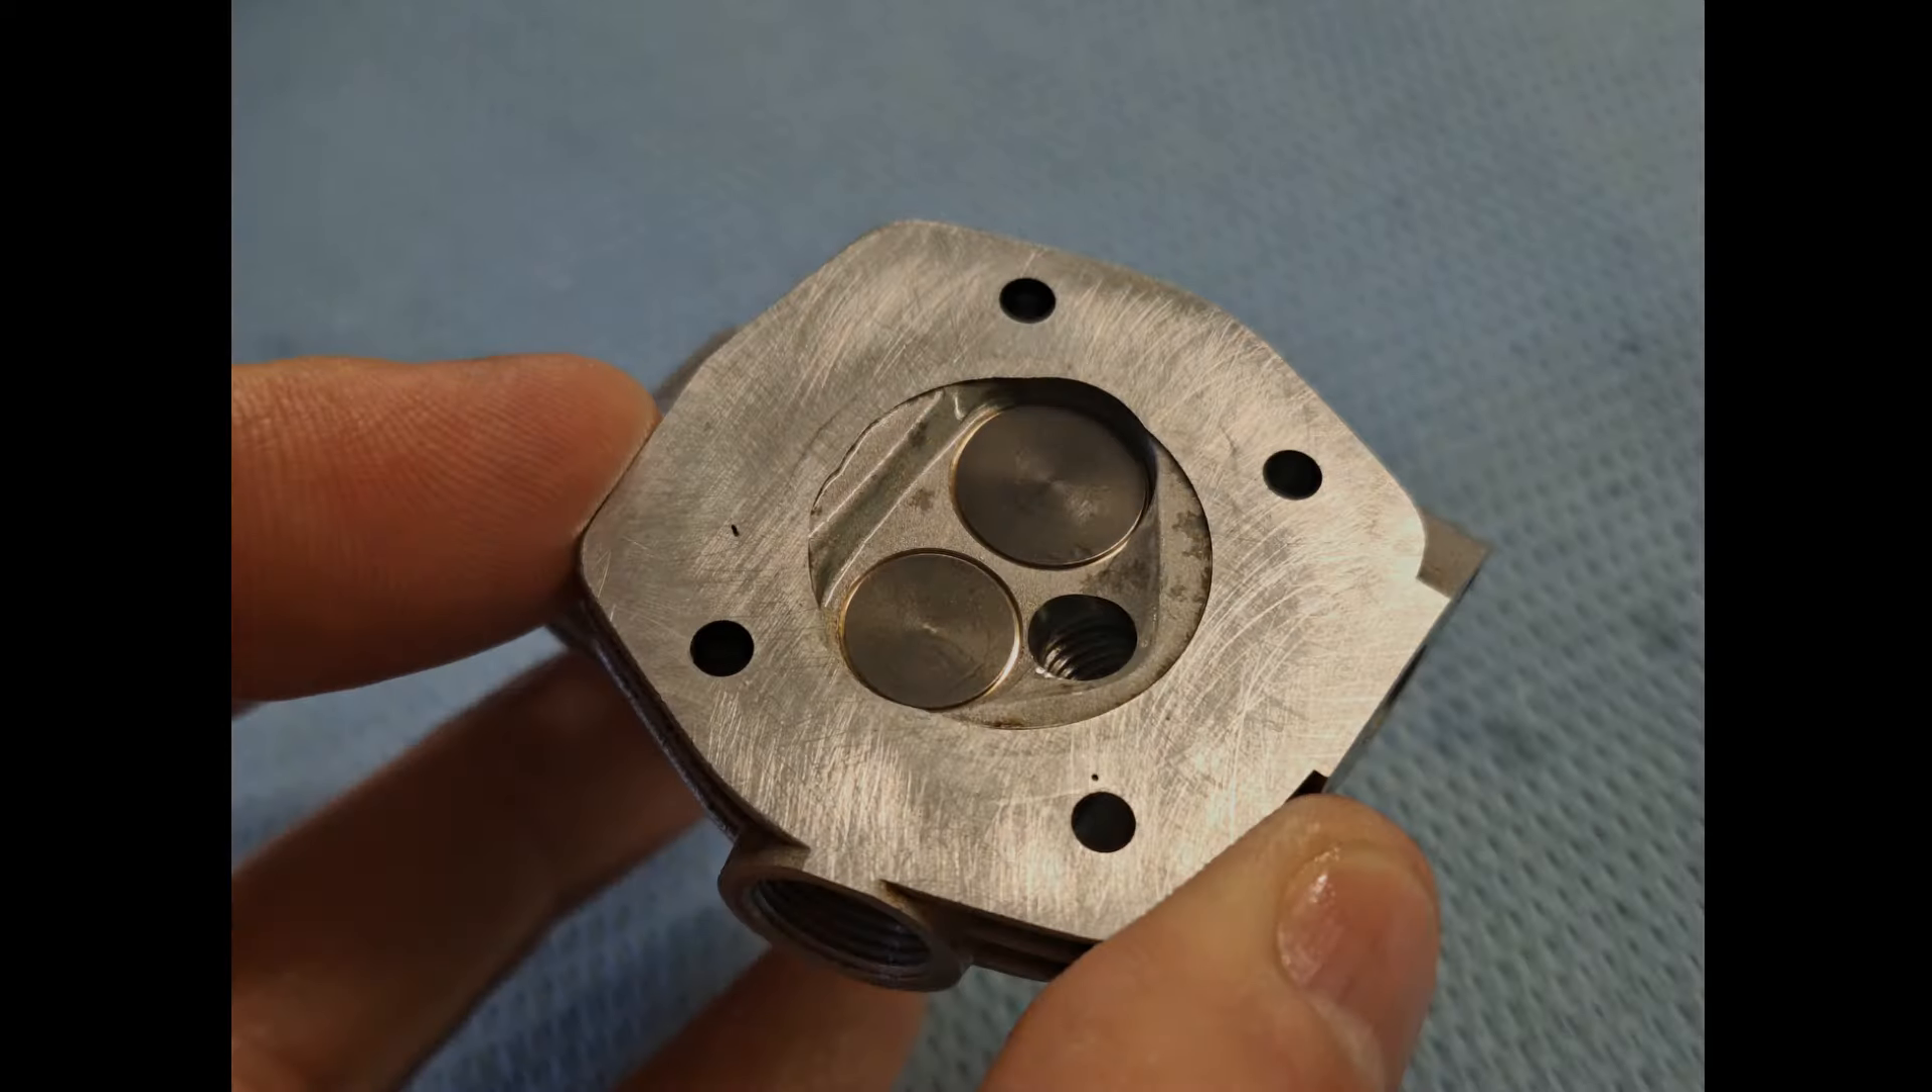The new valves also fit without any problems.